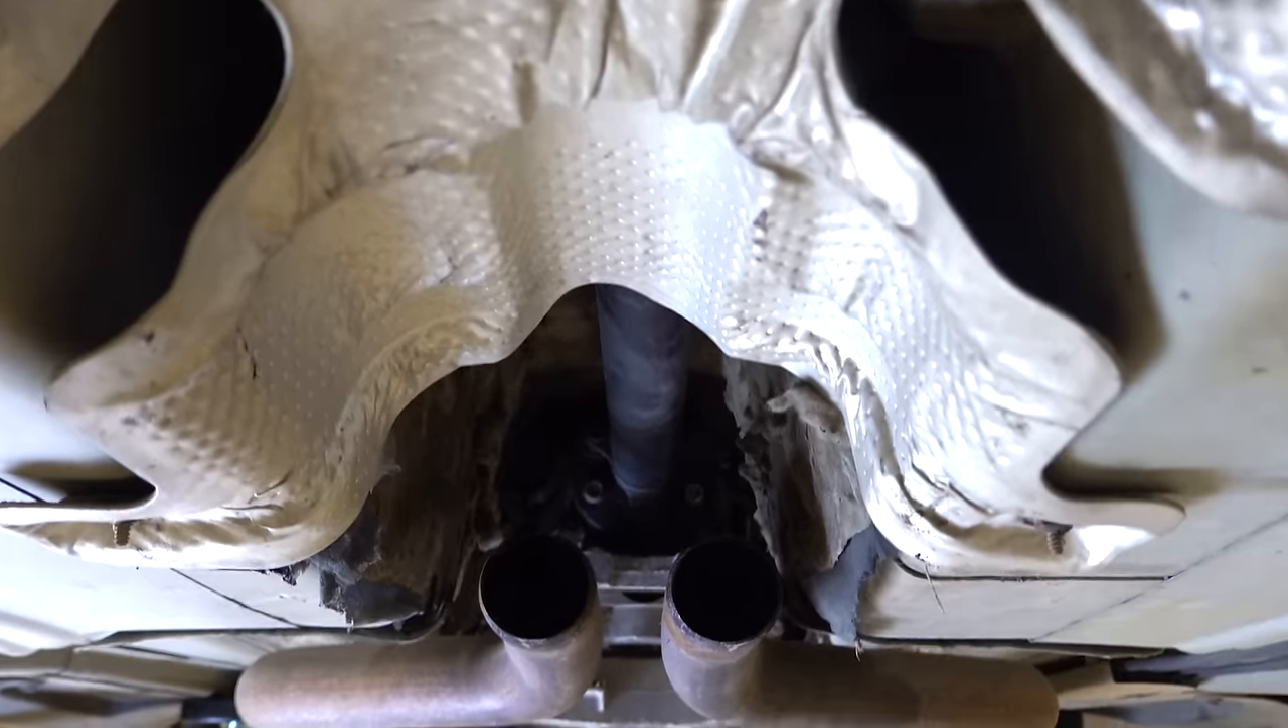Don't have the rest of the exhaust on.